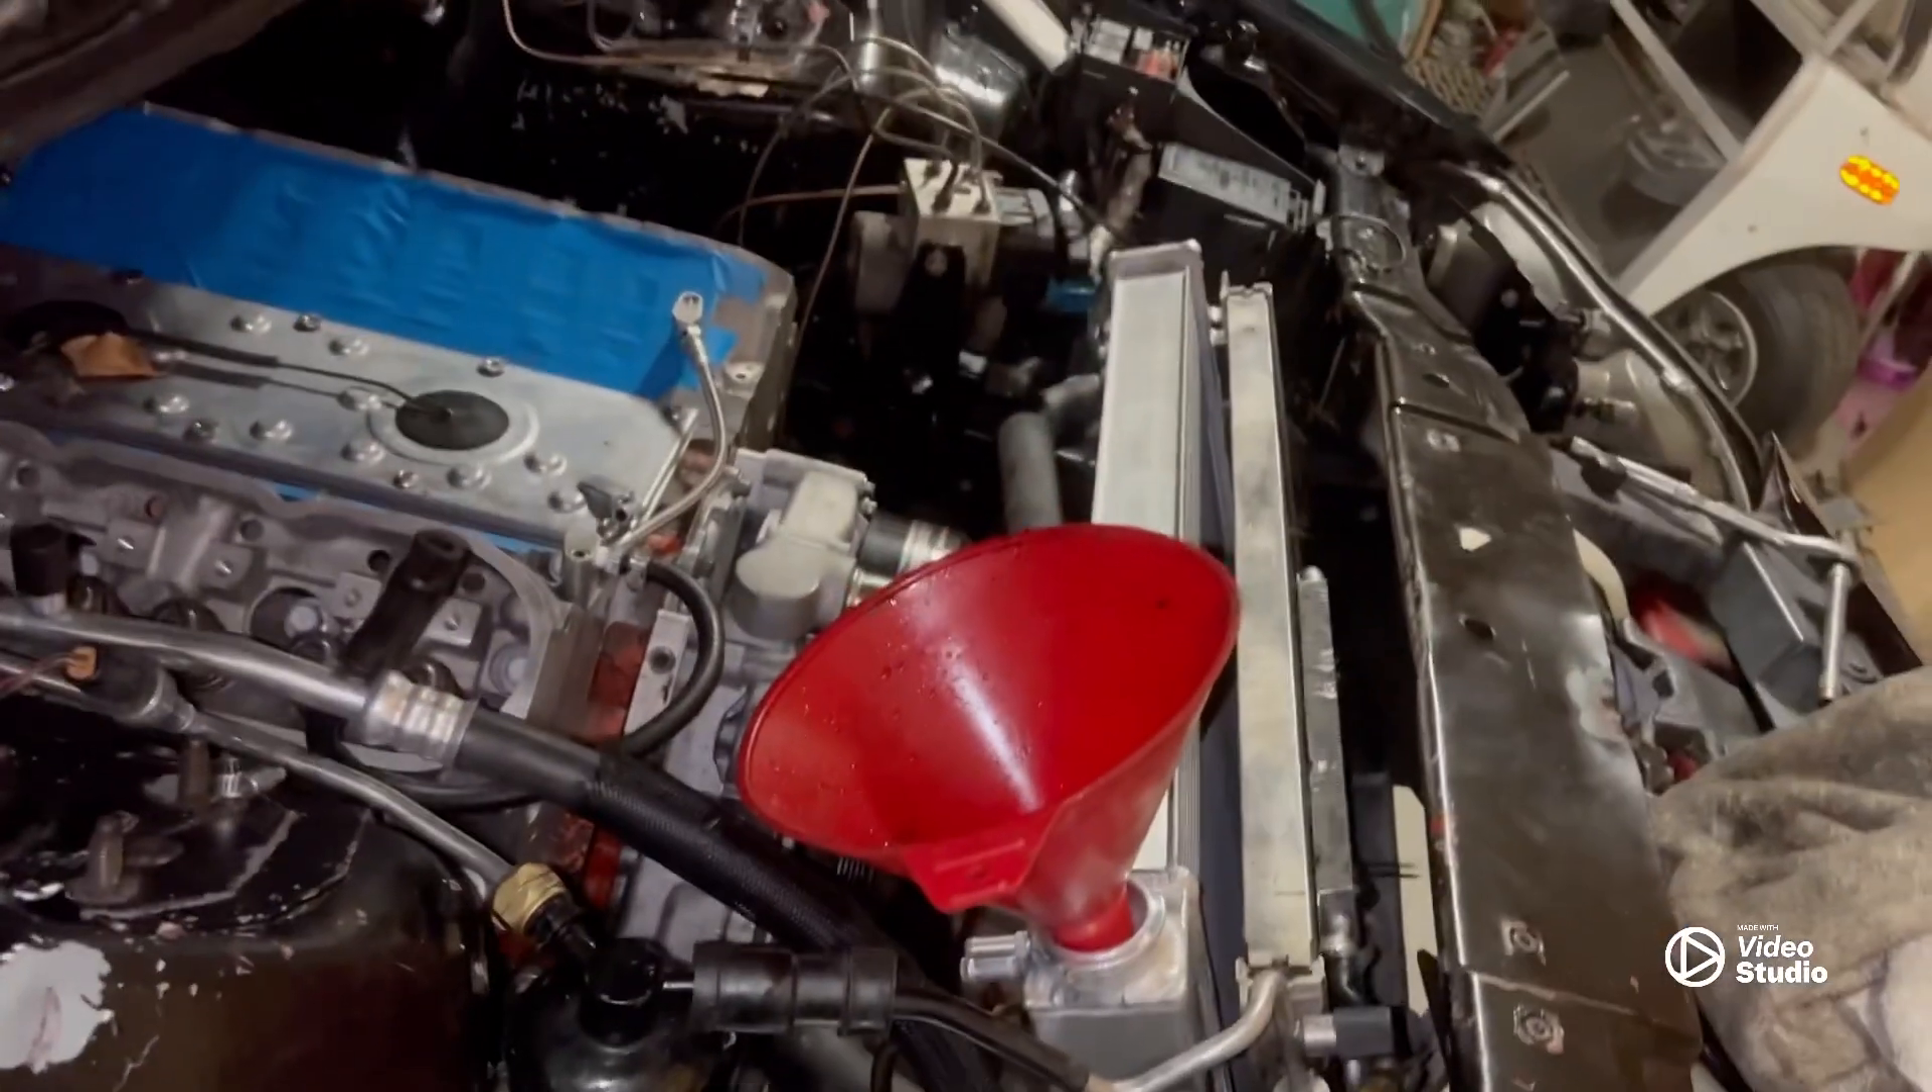So anyways we got the radiator in and we're gonna do some final connections here and we're gonna pump some fluid inside of her.